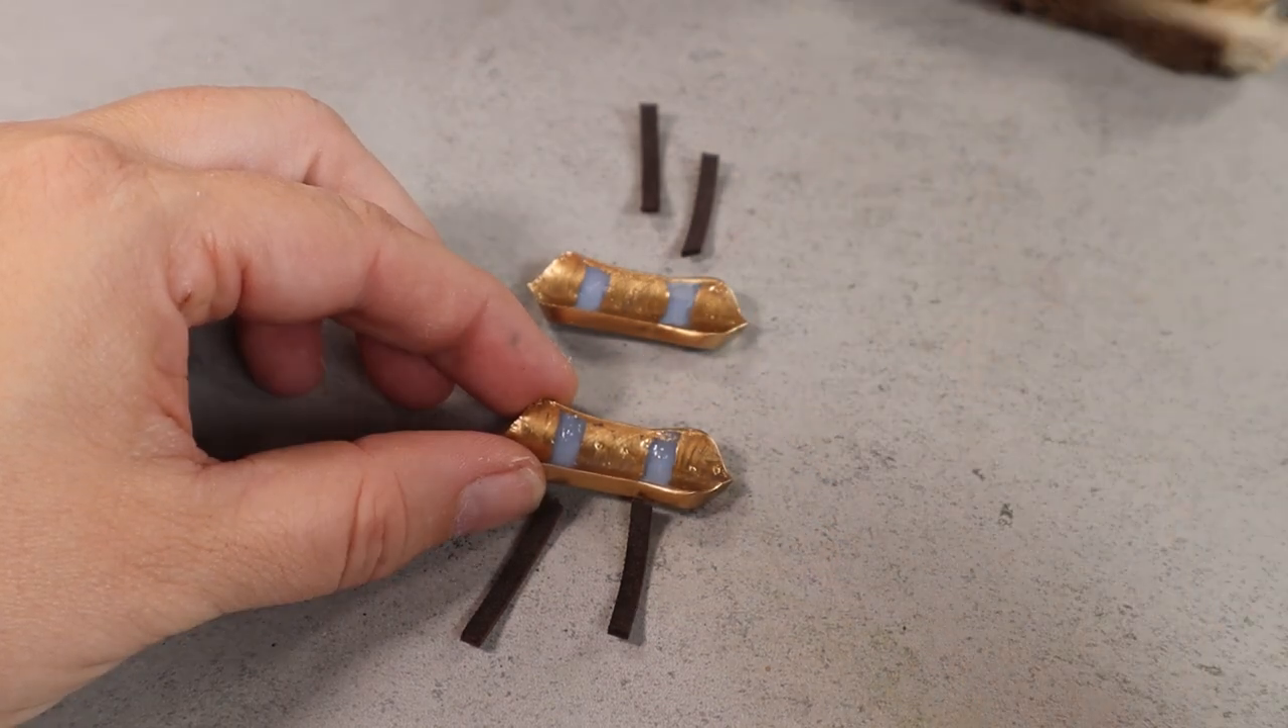I have left areas paint free where straps will be added.